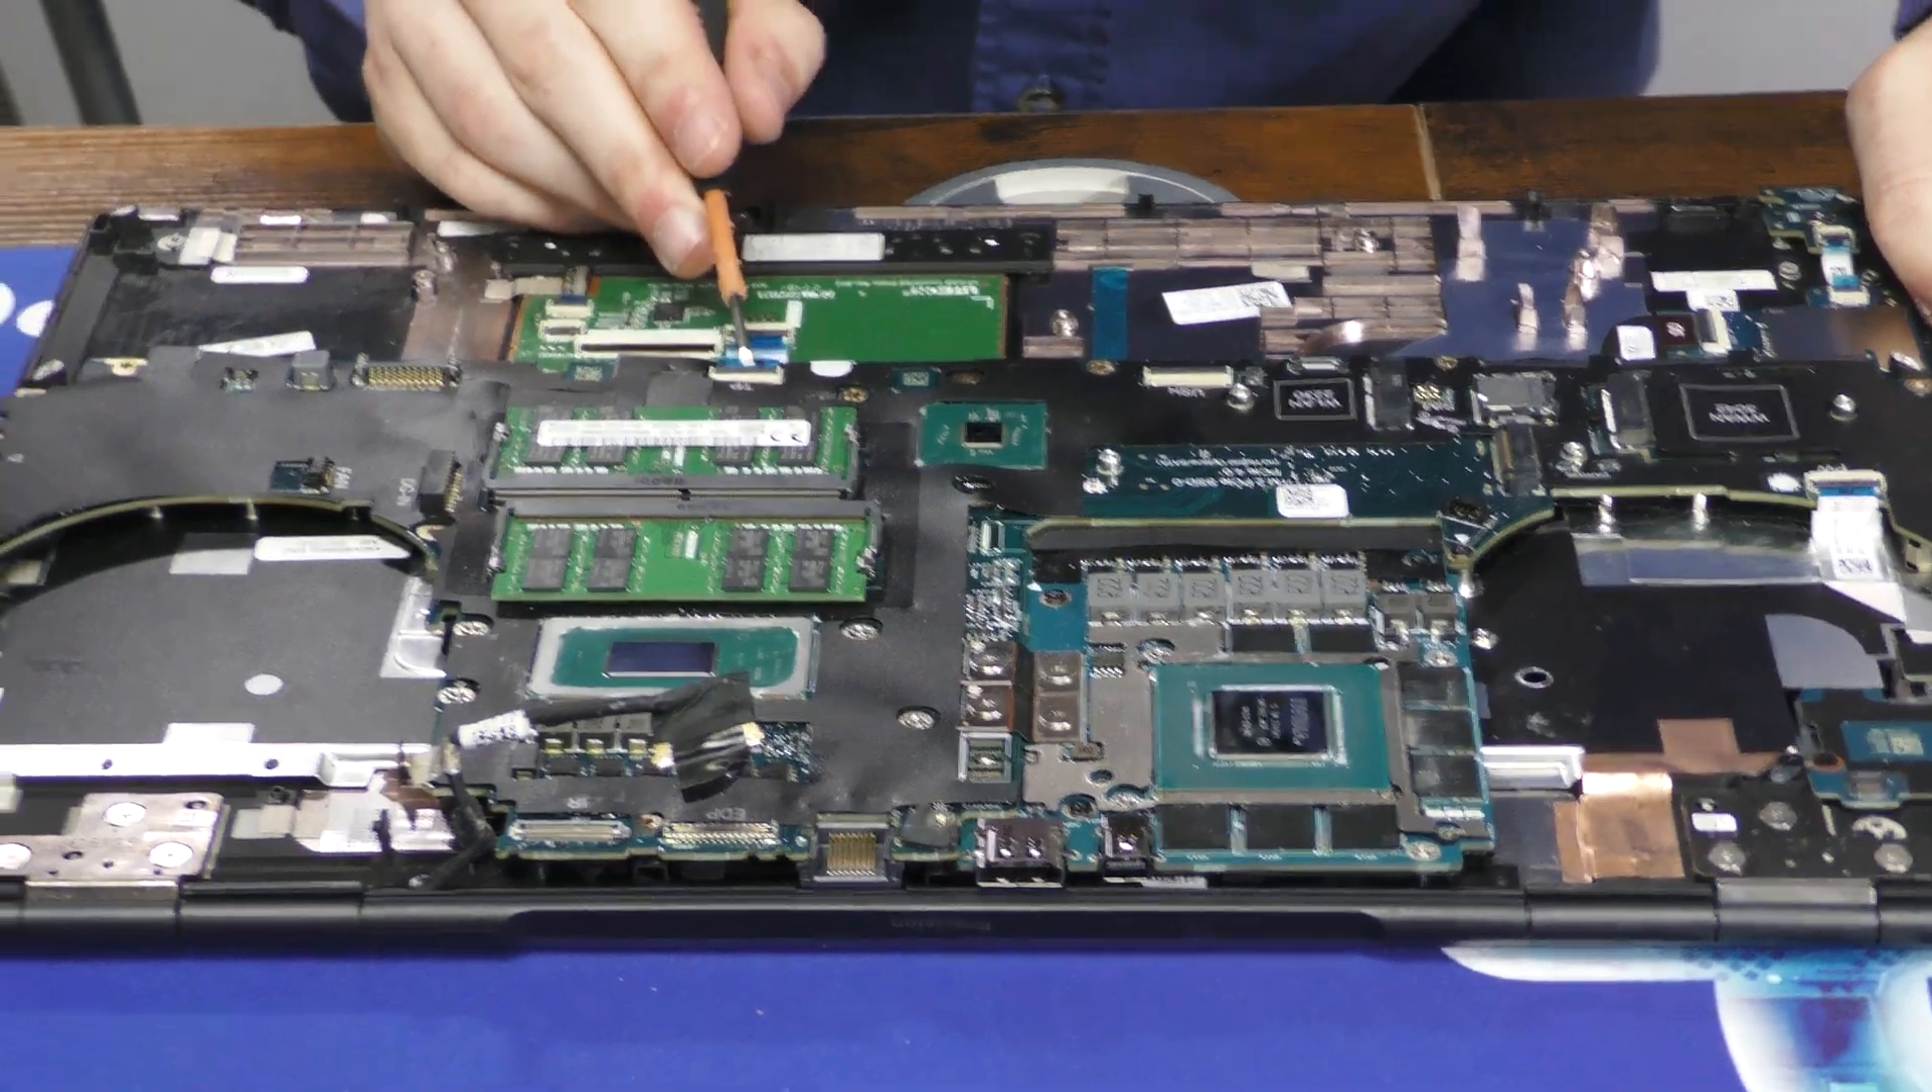Now all we have left to remove is the motherboard itself.